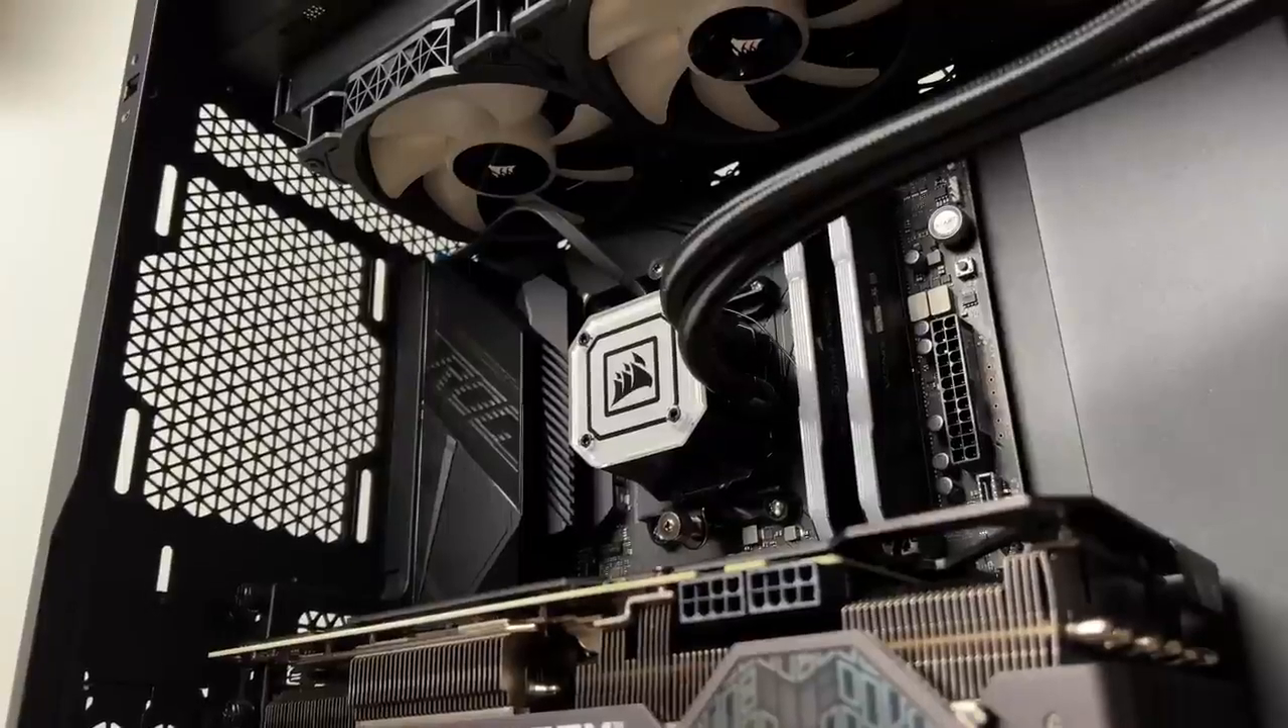And just like that, the GPU is installed.